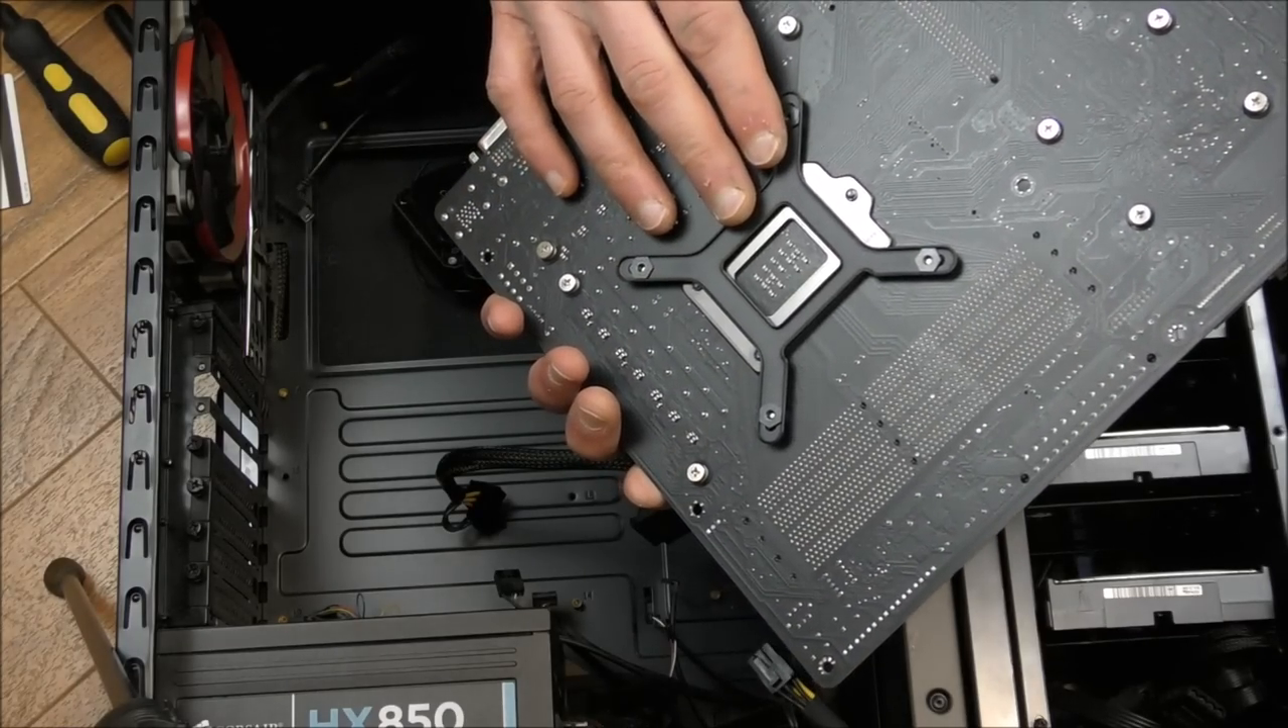And then I also have to remove the mounting bracket for the cooler as well.